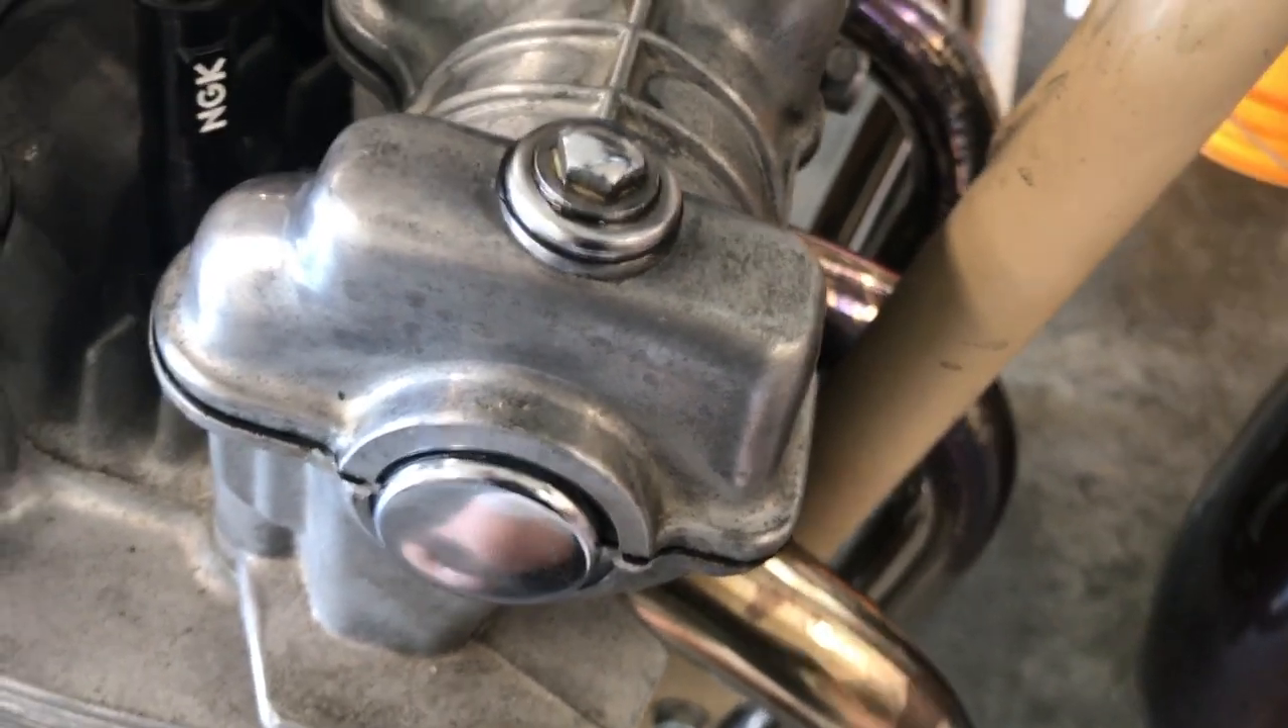Bolt is seated.